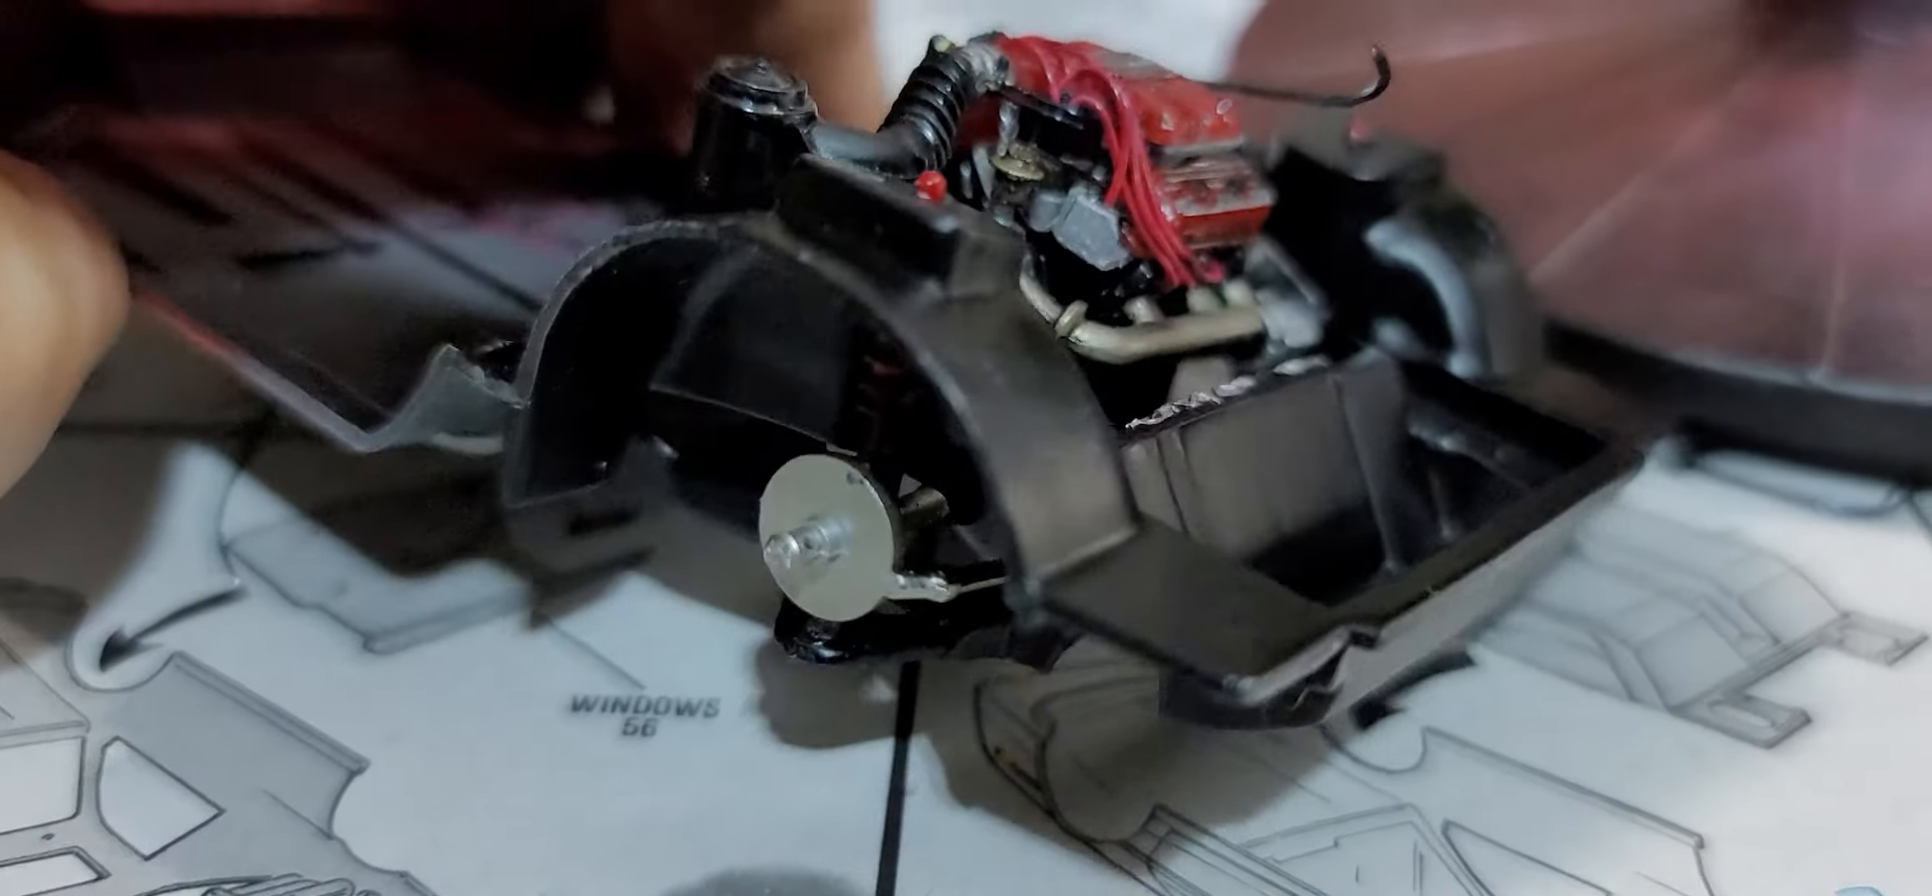Okay, tonight we have the engine installed into the chassis.